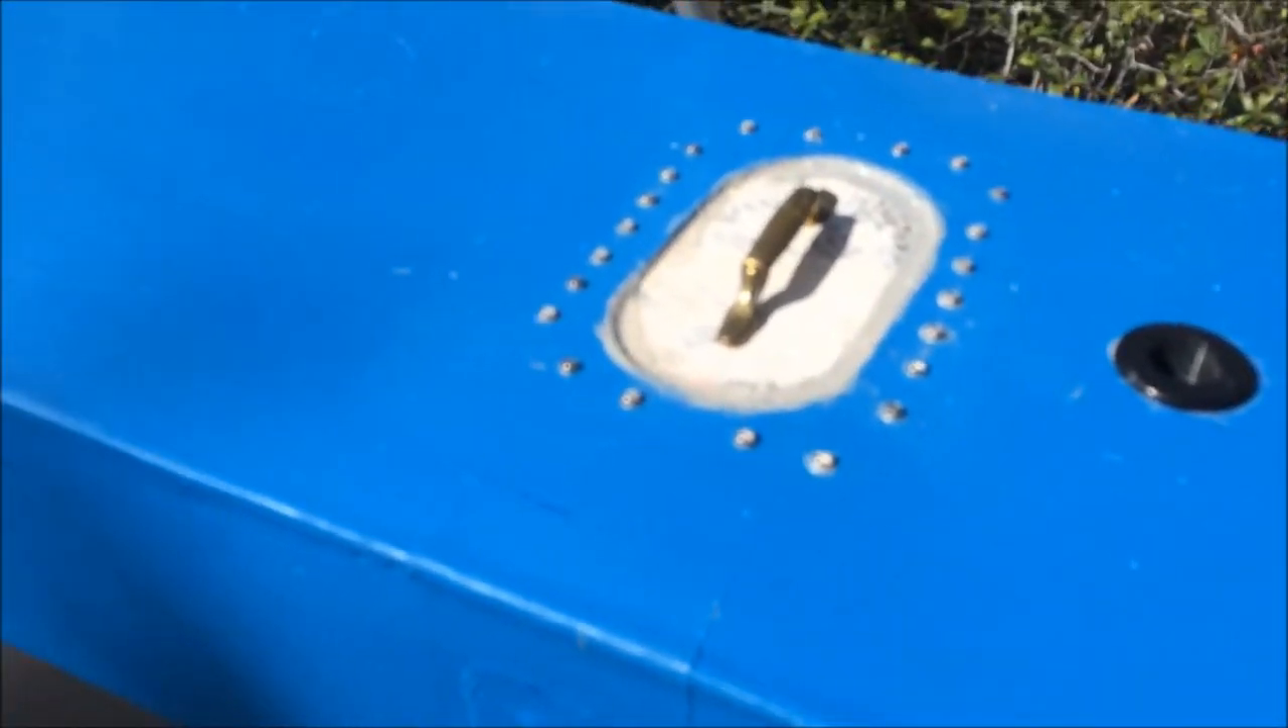We've covered up the access hole I had to cut with some fiberglass.